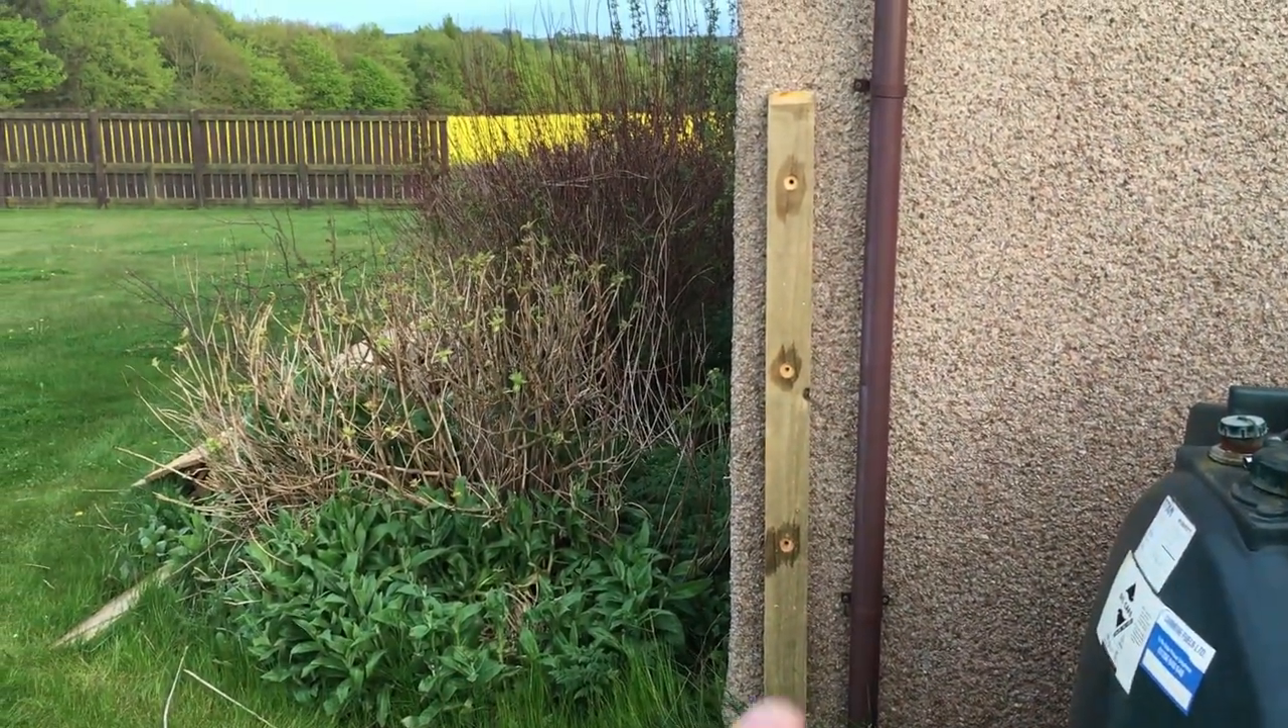Right guys so that's the post in position.